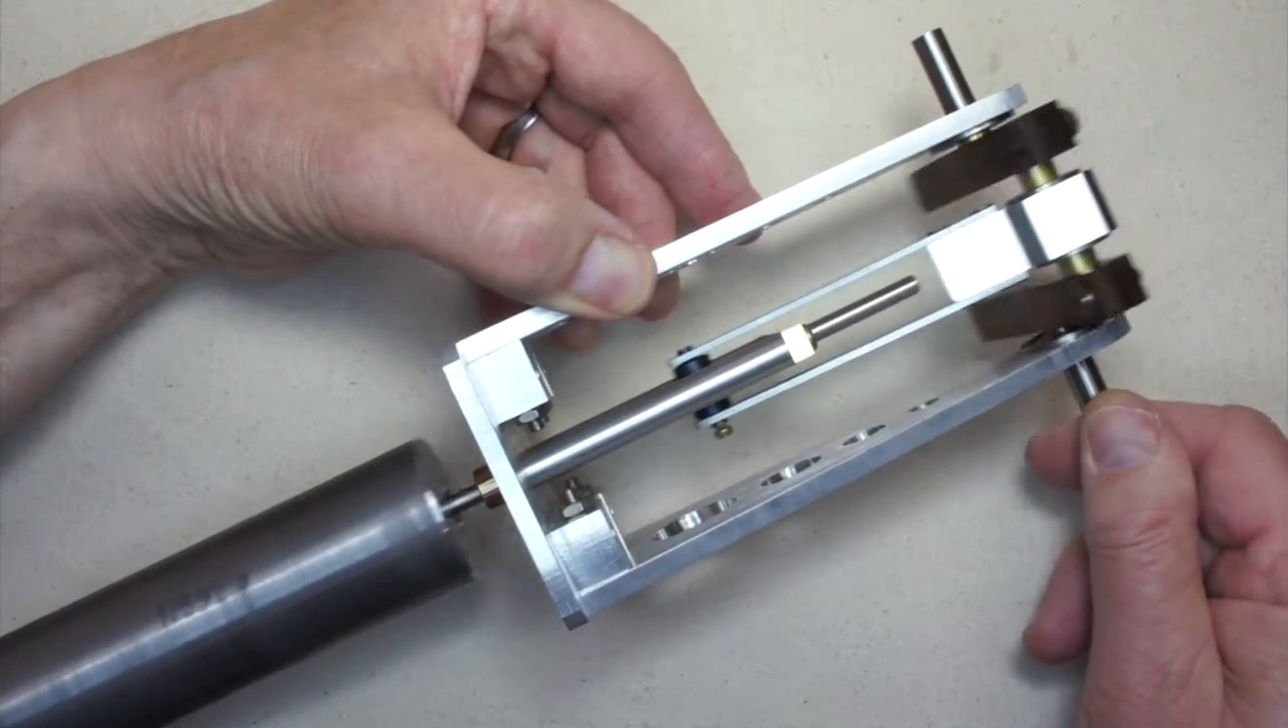This is the displacer drive section for Mariah Major completely assembled with the displacer in place.